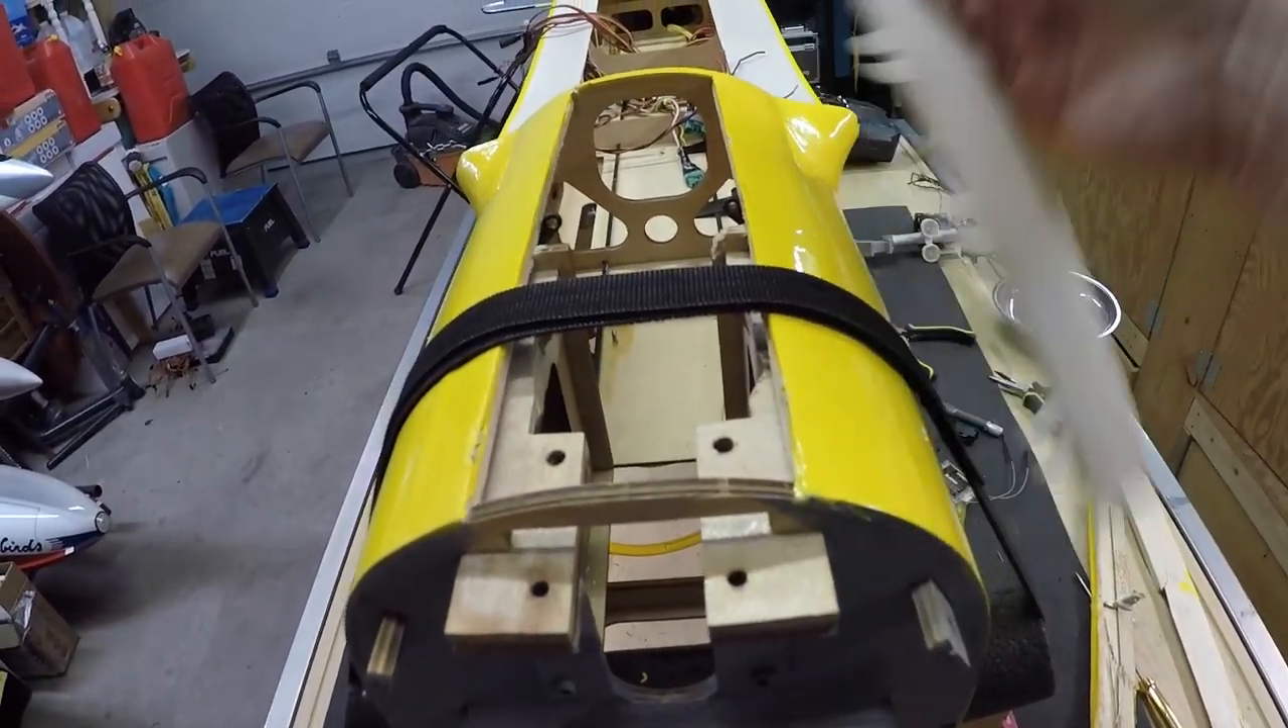All right guys so front cowl has been removed so this area is all good.